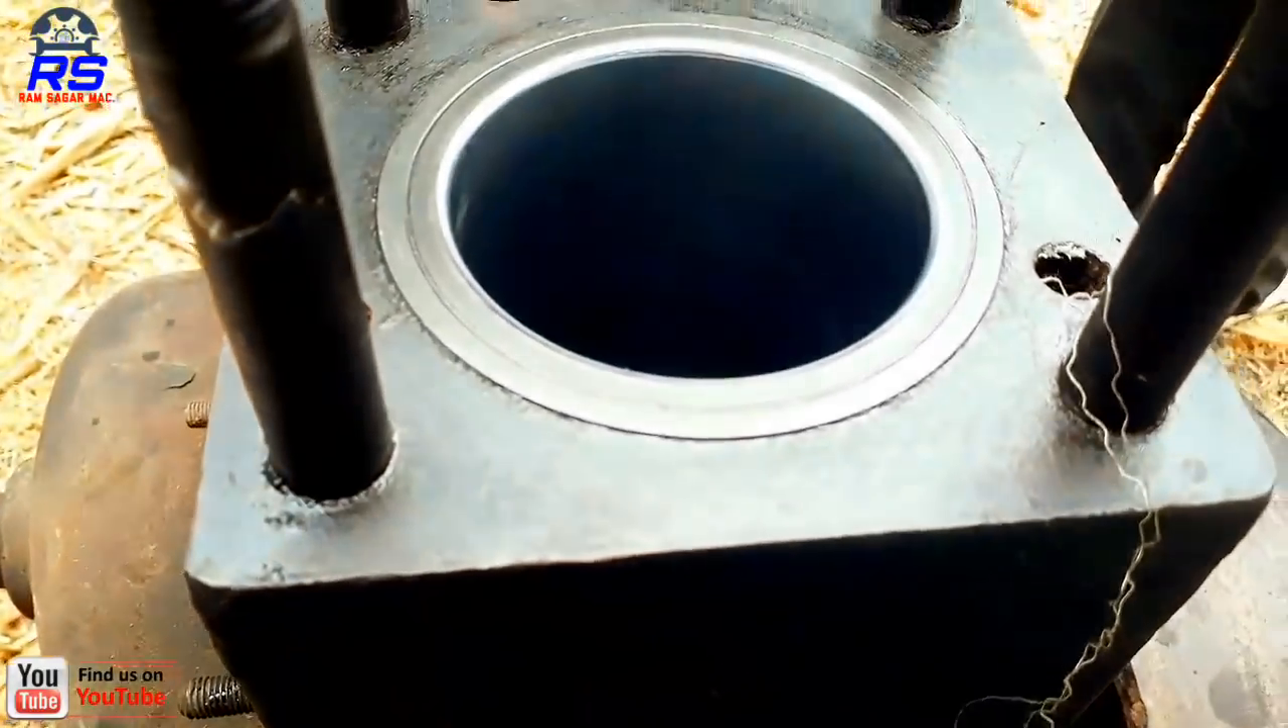अब देख सकते हैं हमारा लाइनर फिट हो गया।